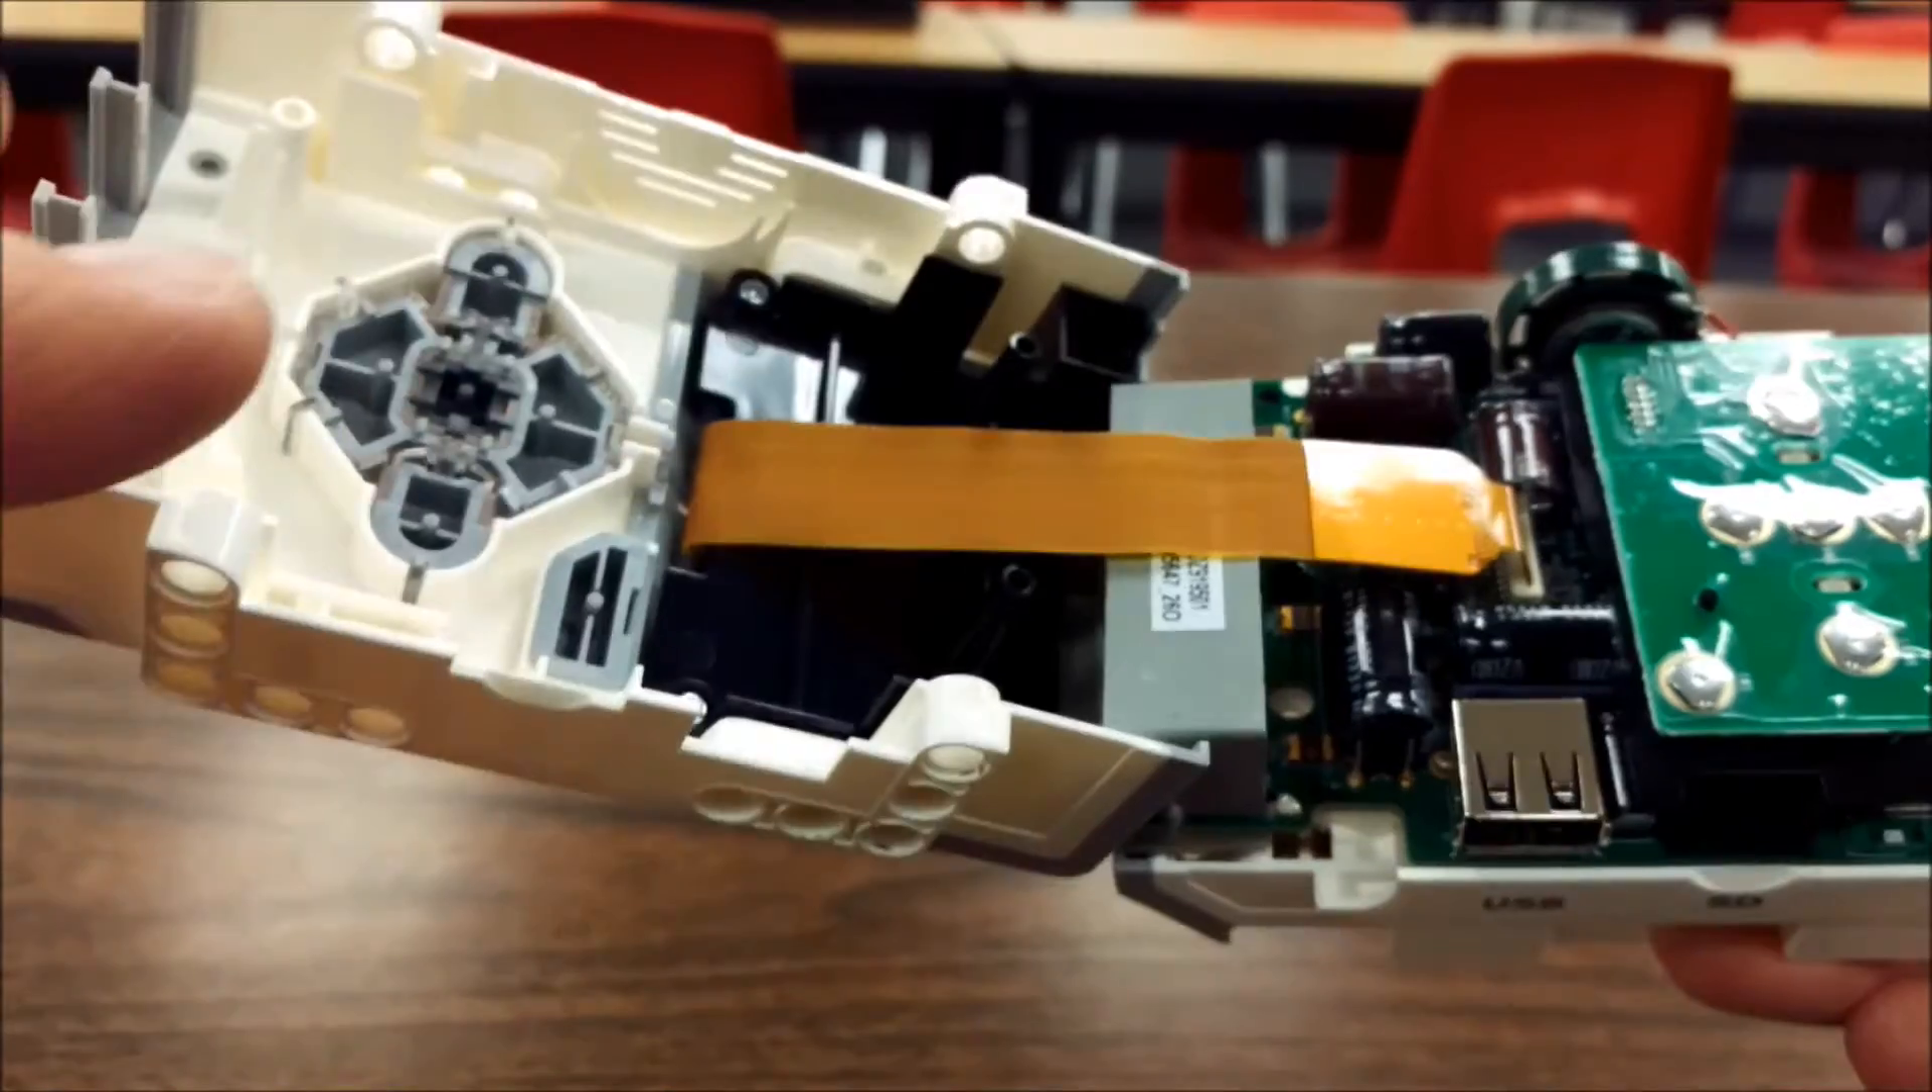Okay so I've opened up the EV3 brick here.